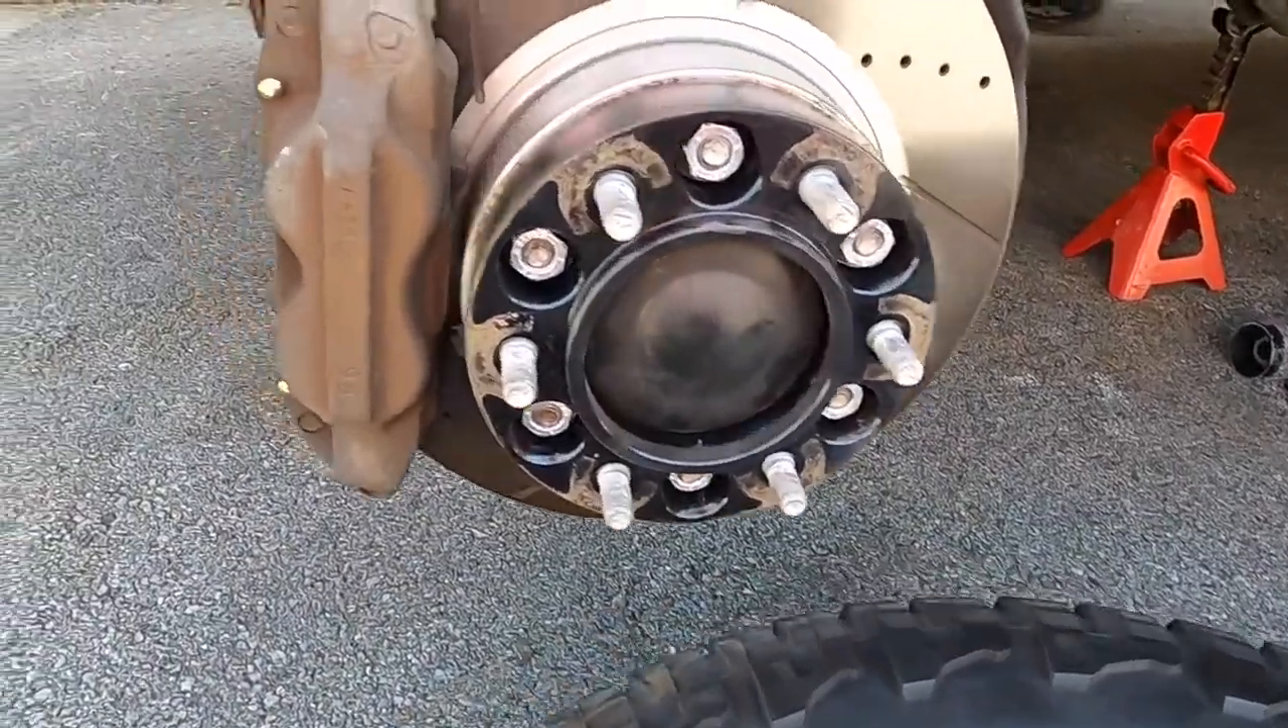So we got the wheel off.